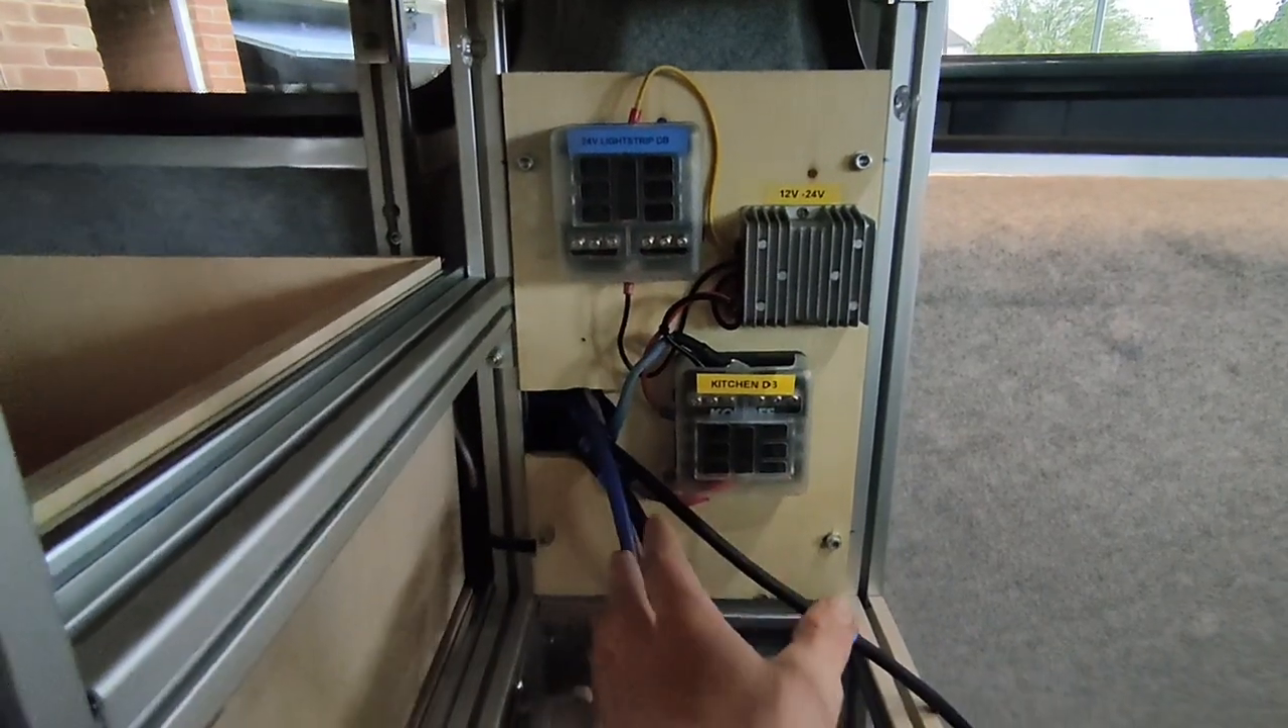So yesterday I didn't actually get the camera out to do much filming but I've put in all of the local distribution points so as well as mounting some plywood to the metal frame to actually fit them on.